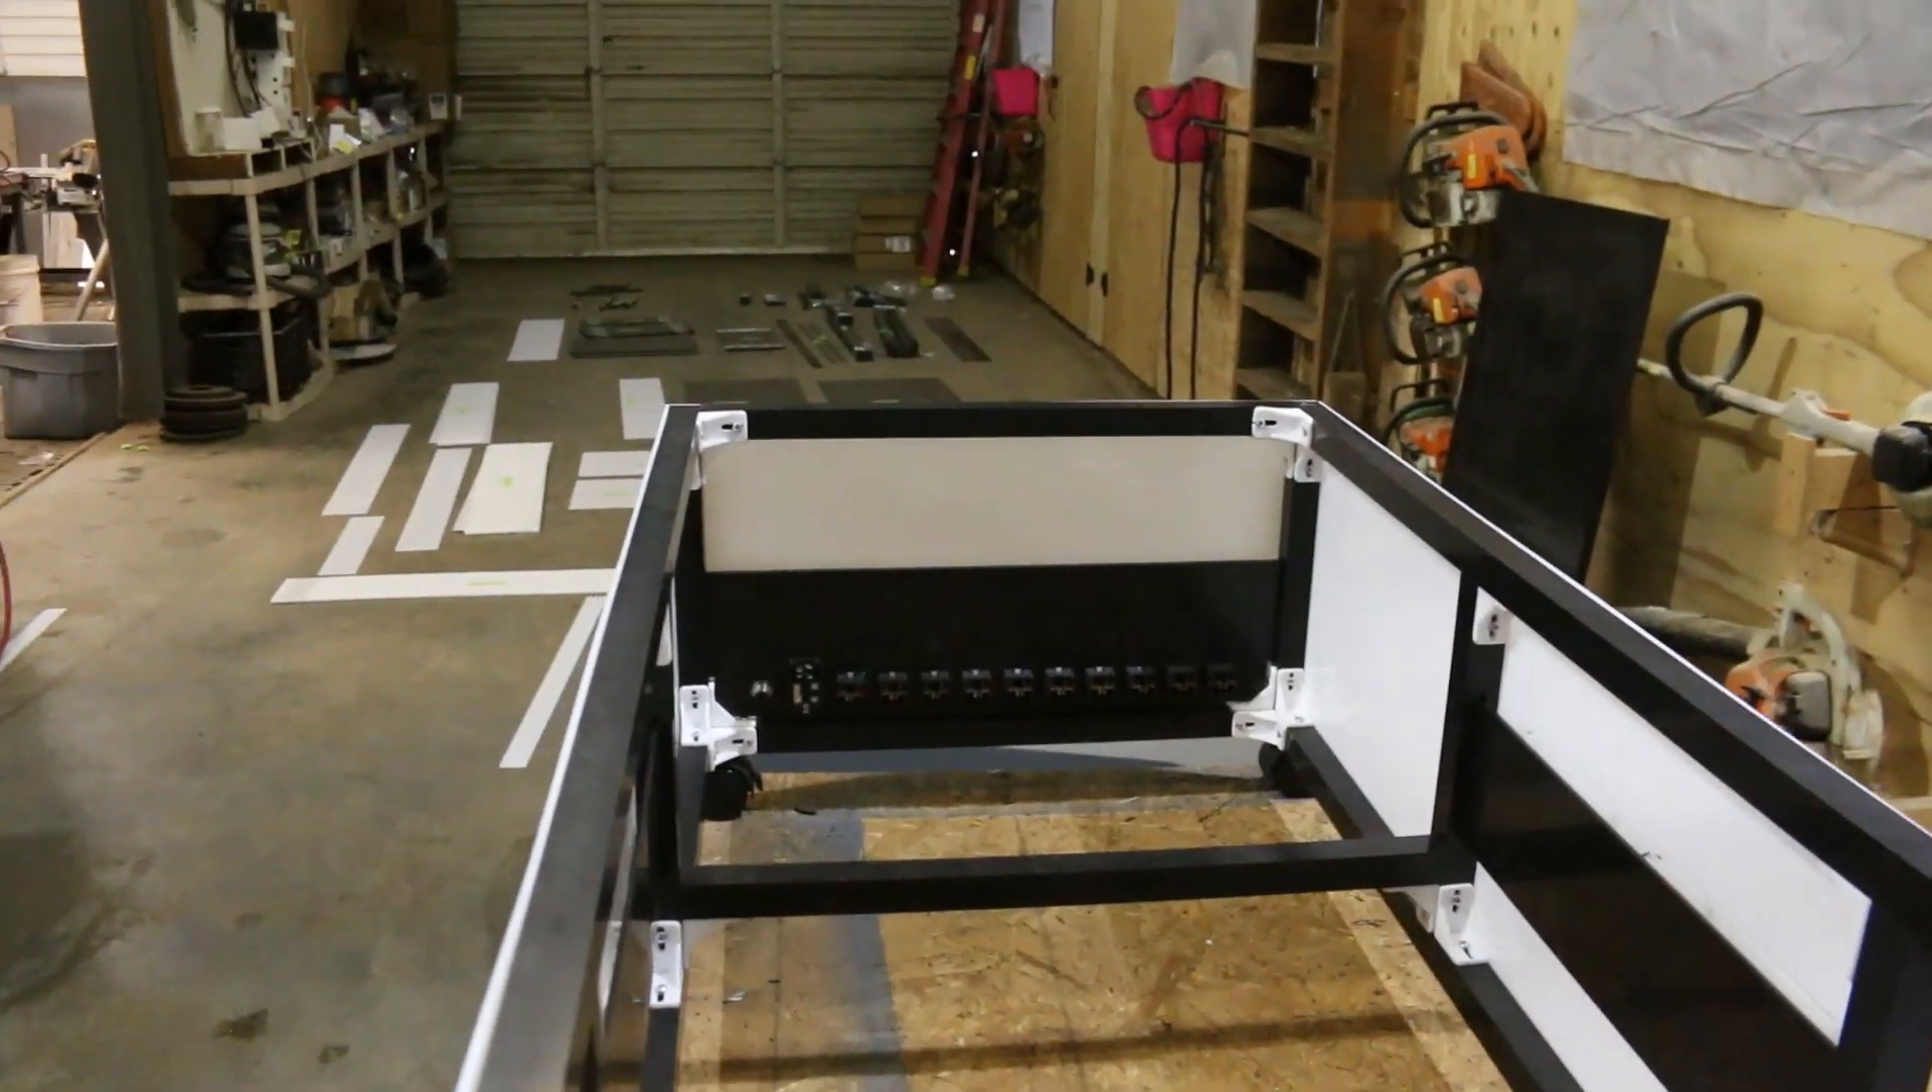We got the base put together.